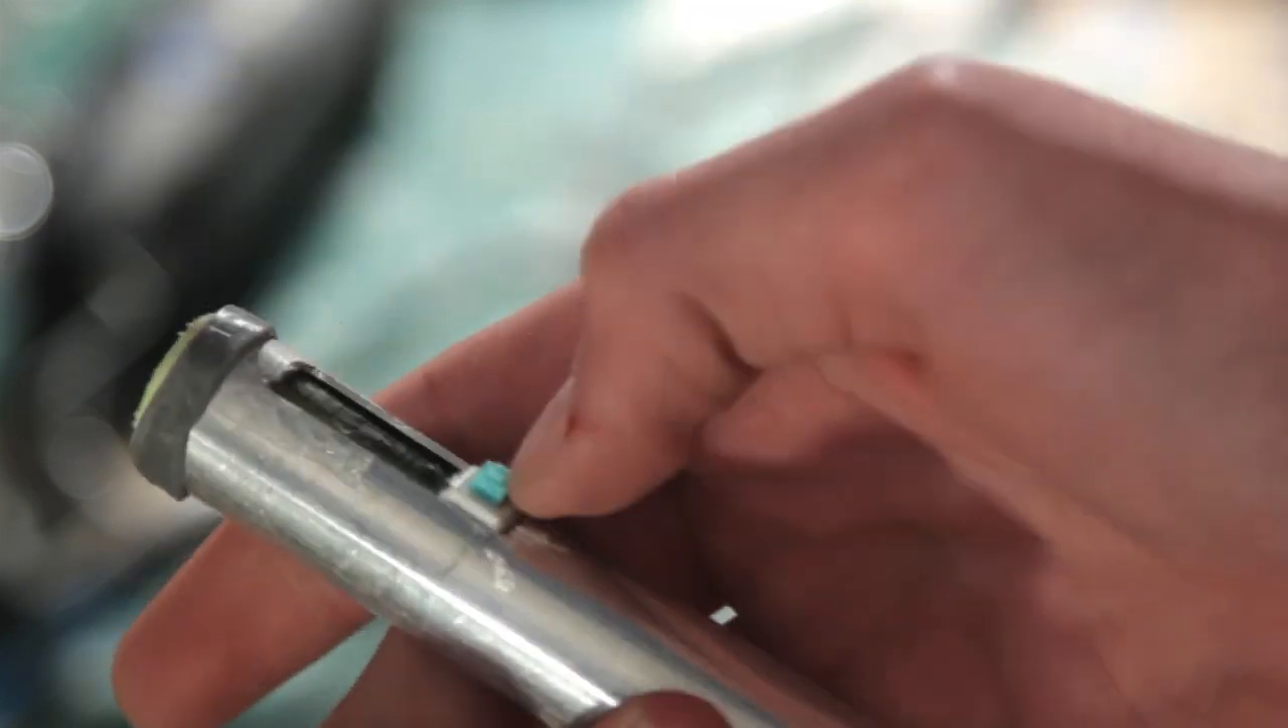The highlighter was inserted and I added the switch. It slid back and forth like so.